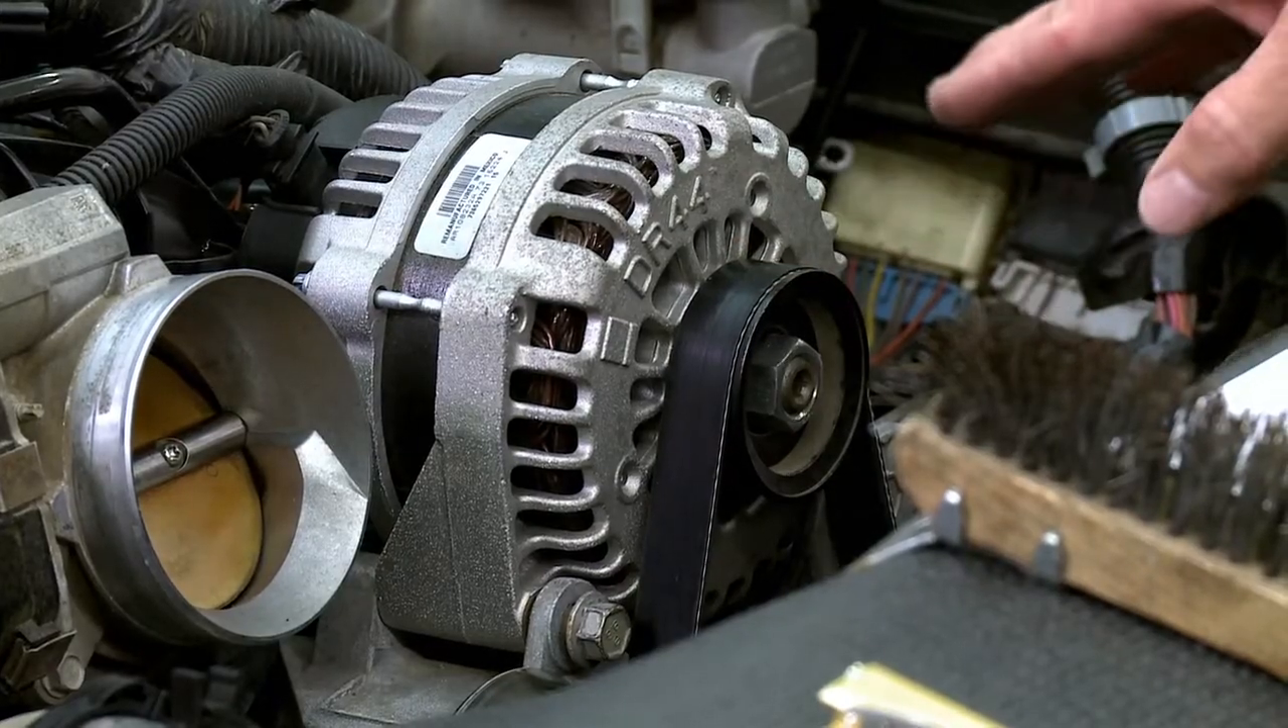I'm actually watching the belt and it's riding on the pulleys I don't want to see it go to the left or to the right of one of the pulleys.